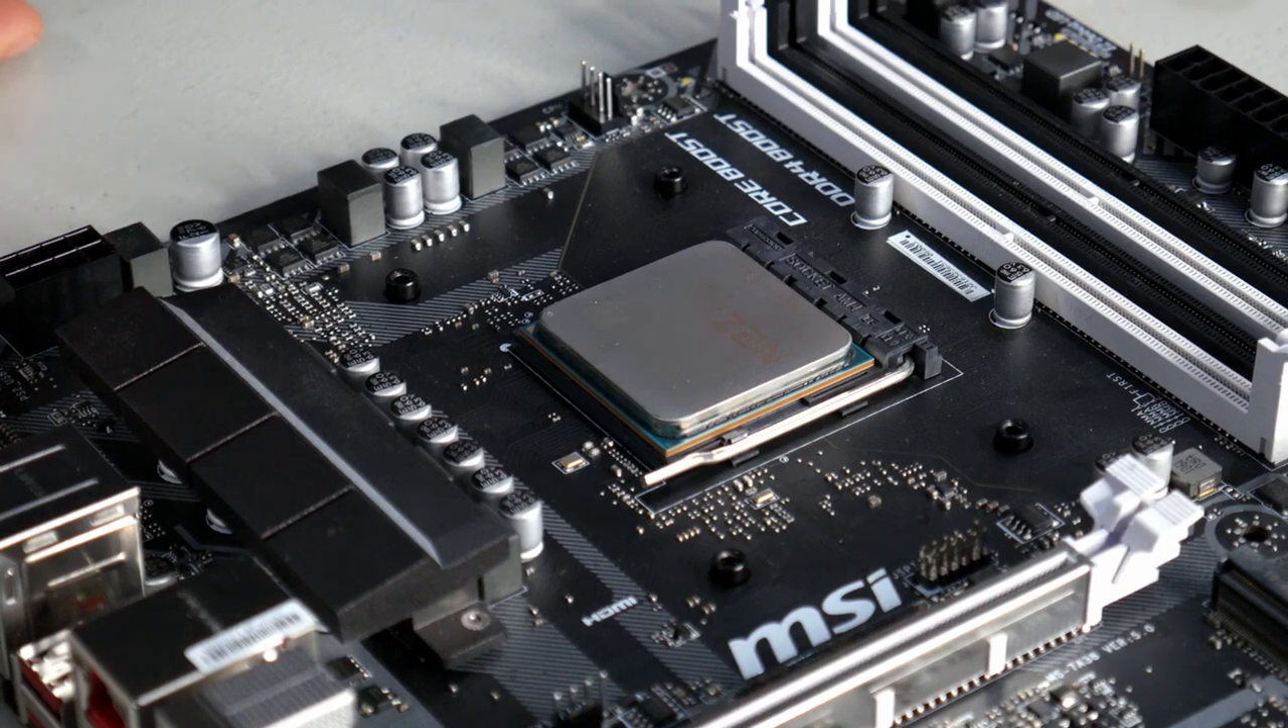And that's it. You've now installed your CPU.